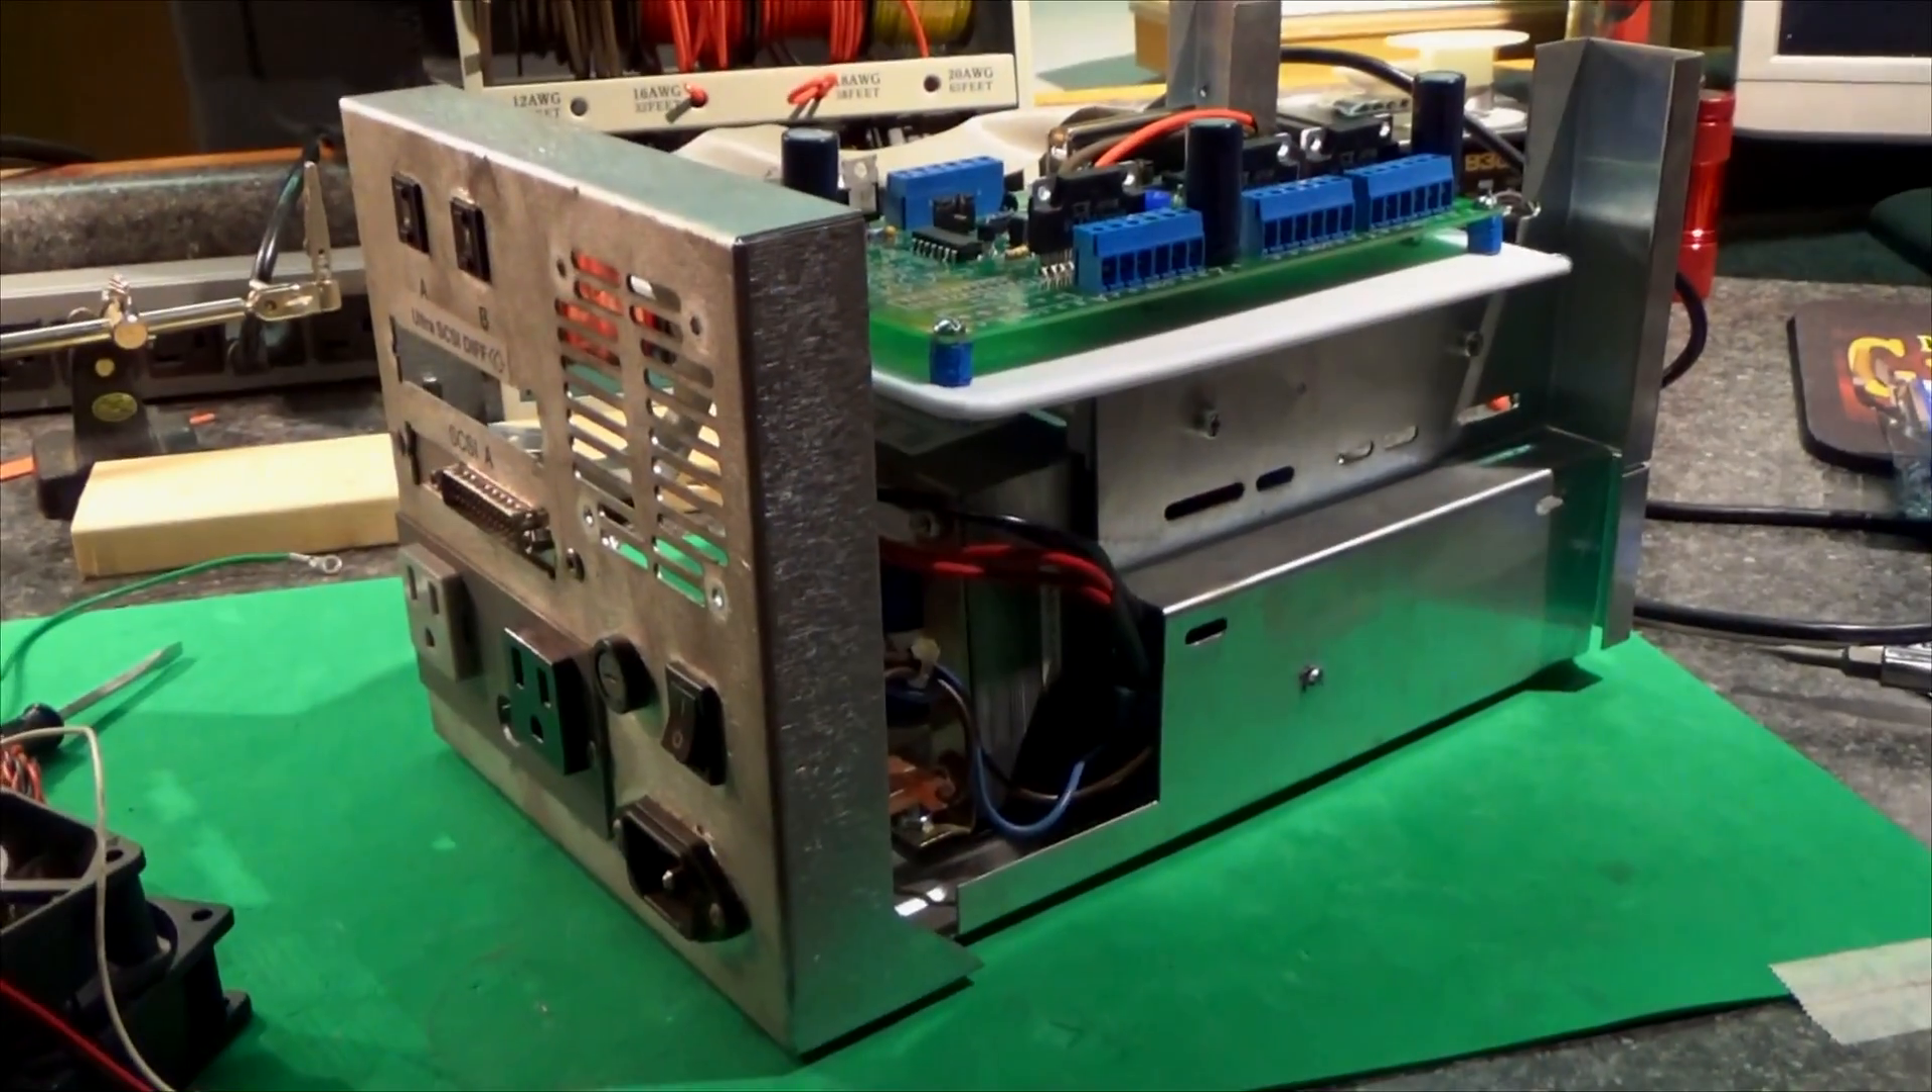Now that all the metal work's done, I've got my plugs in.